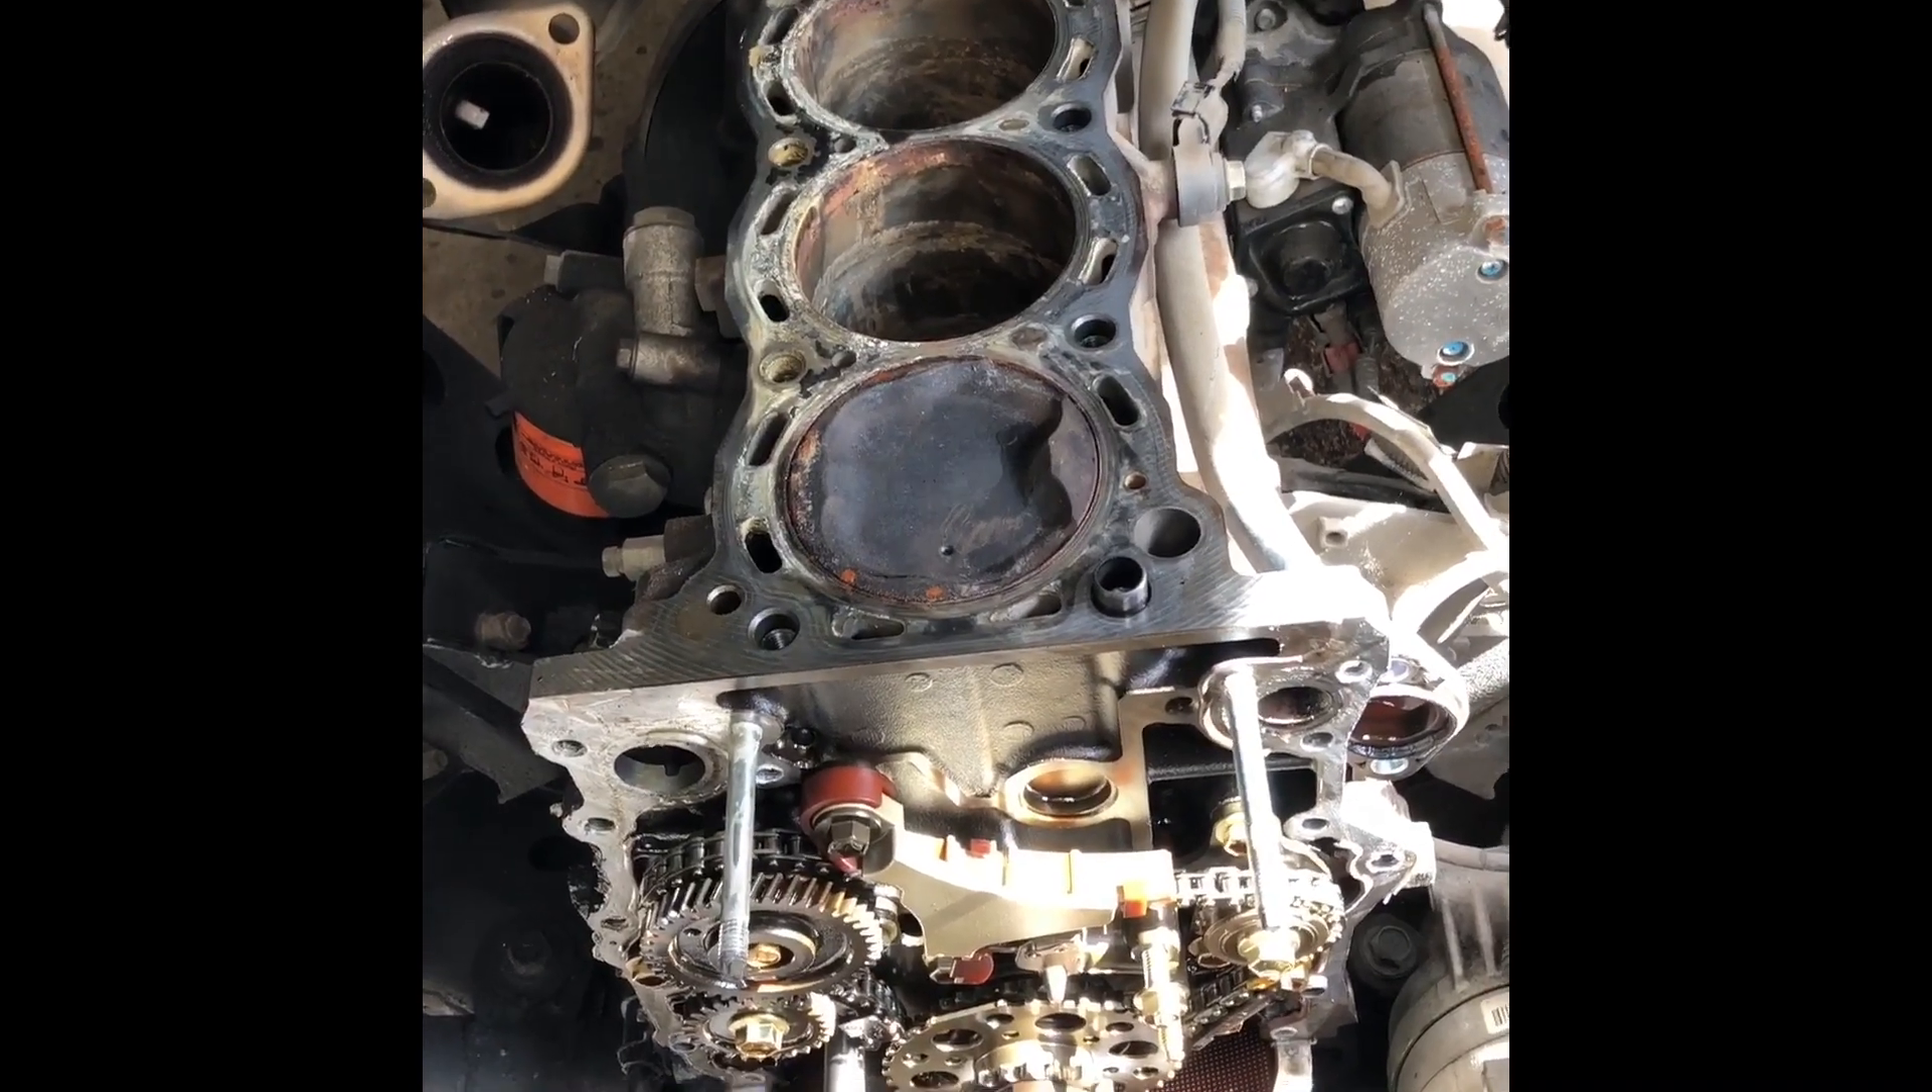So I removed the, uh, the cams and then I, uh, and I got all the cams out and I got the head bolts out and I got the head off.